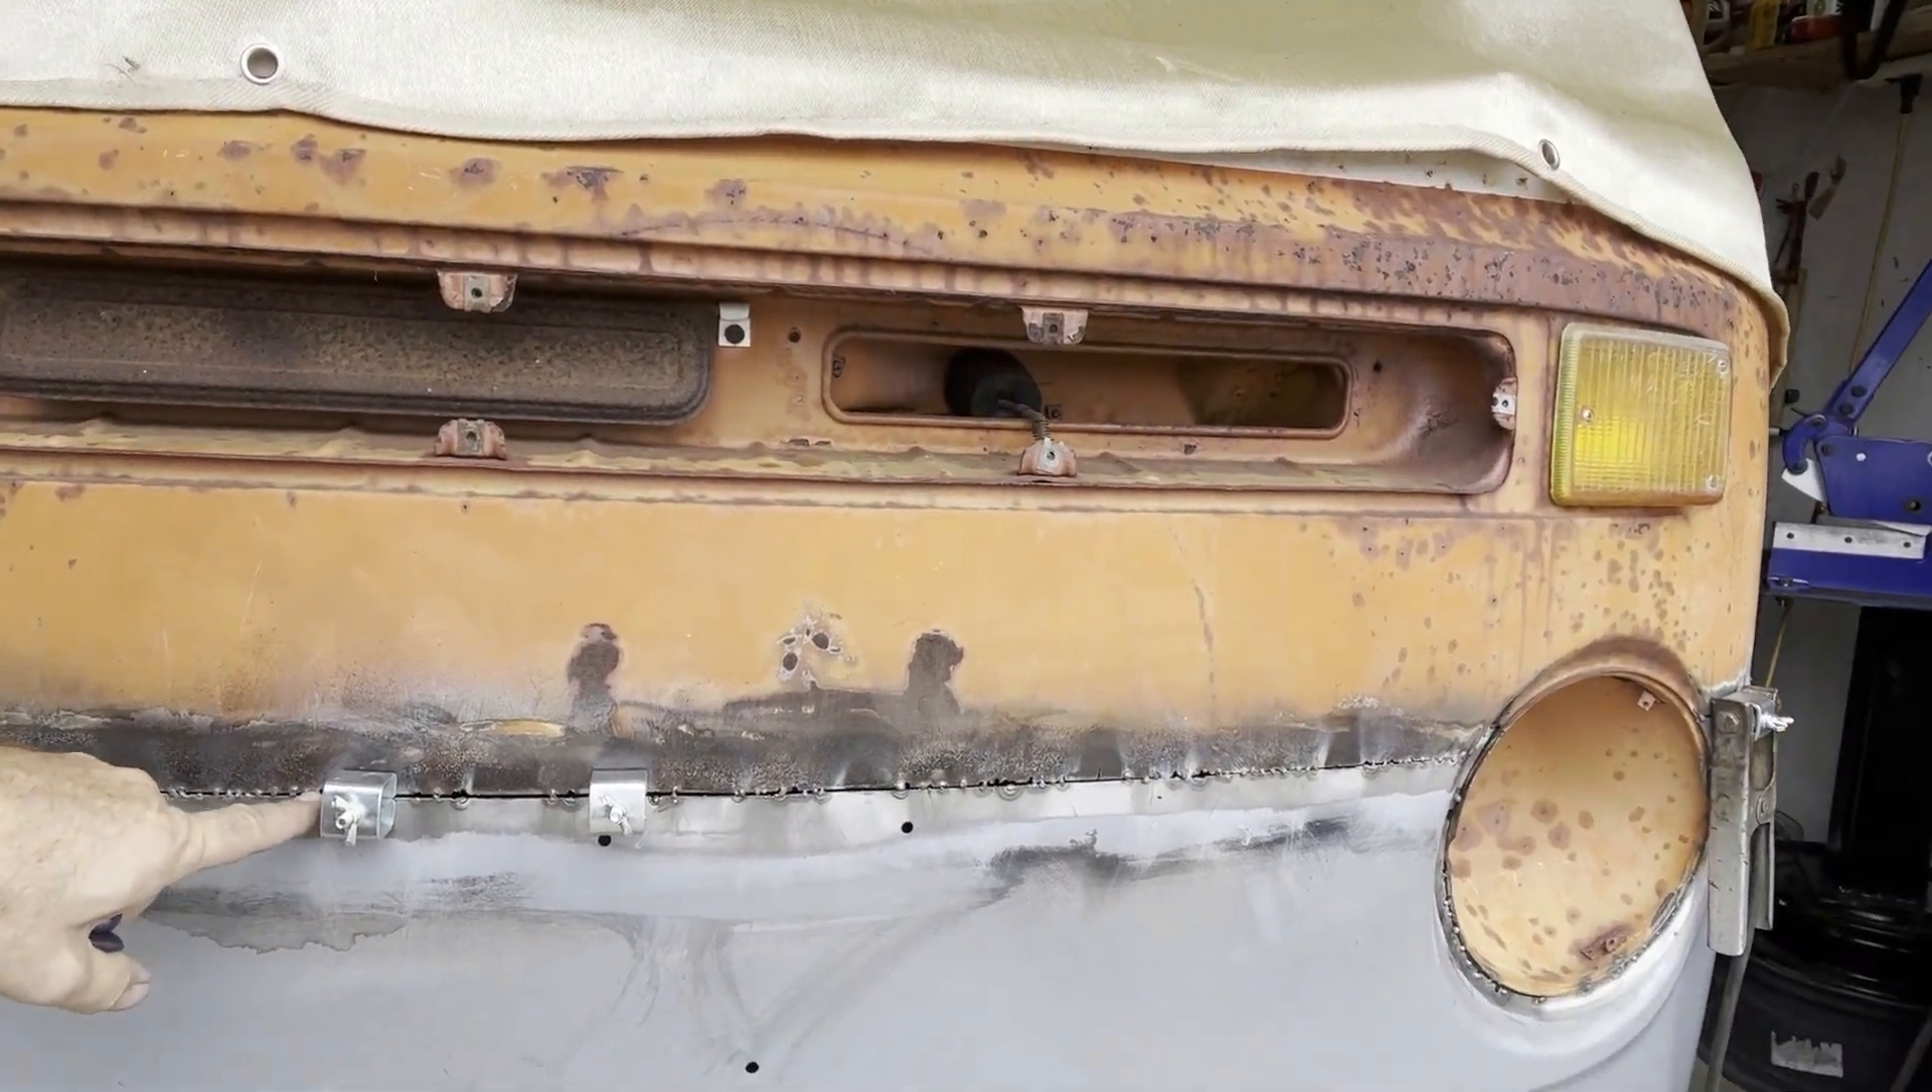And, I got some gaps. See here, it burns right through any effort to weld some of this metal.